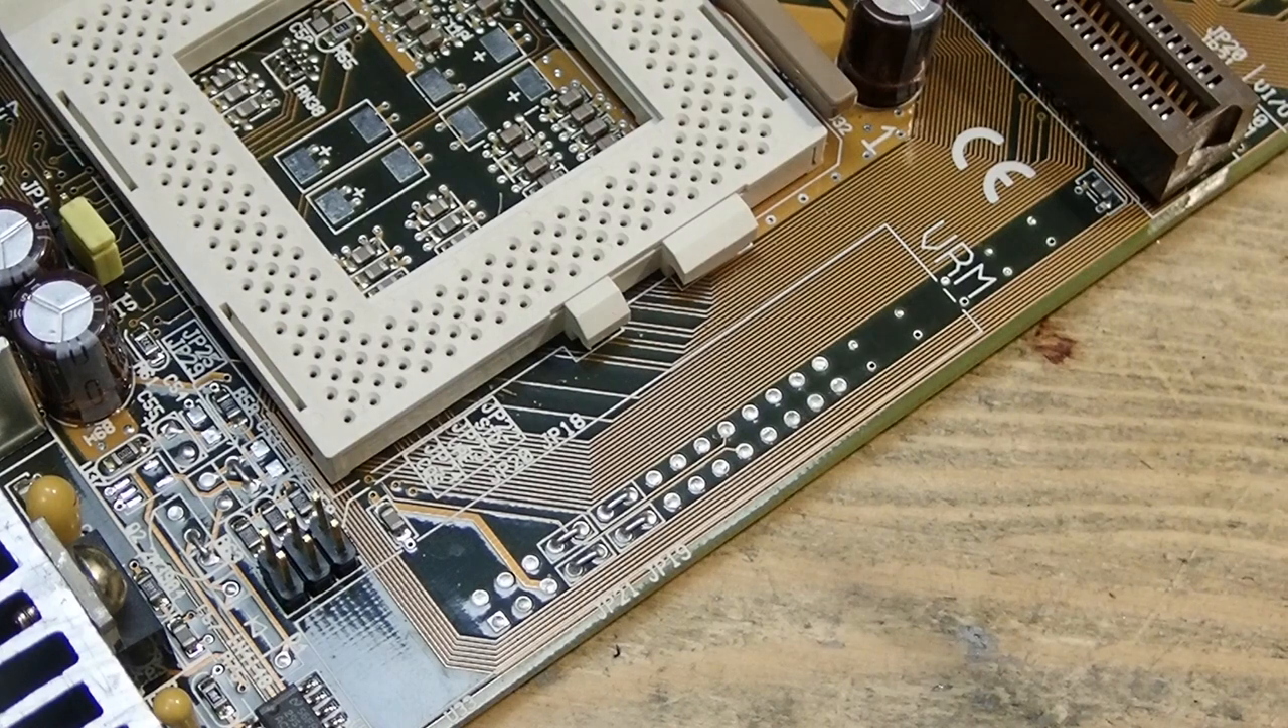As you see the vrm connector is not yet soldered.